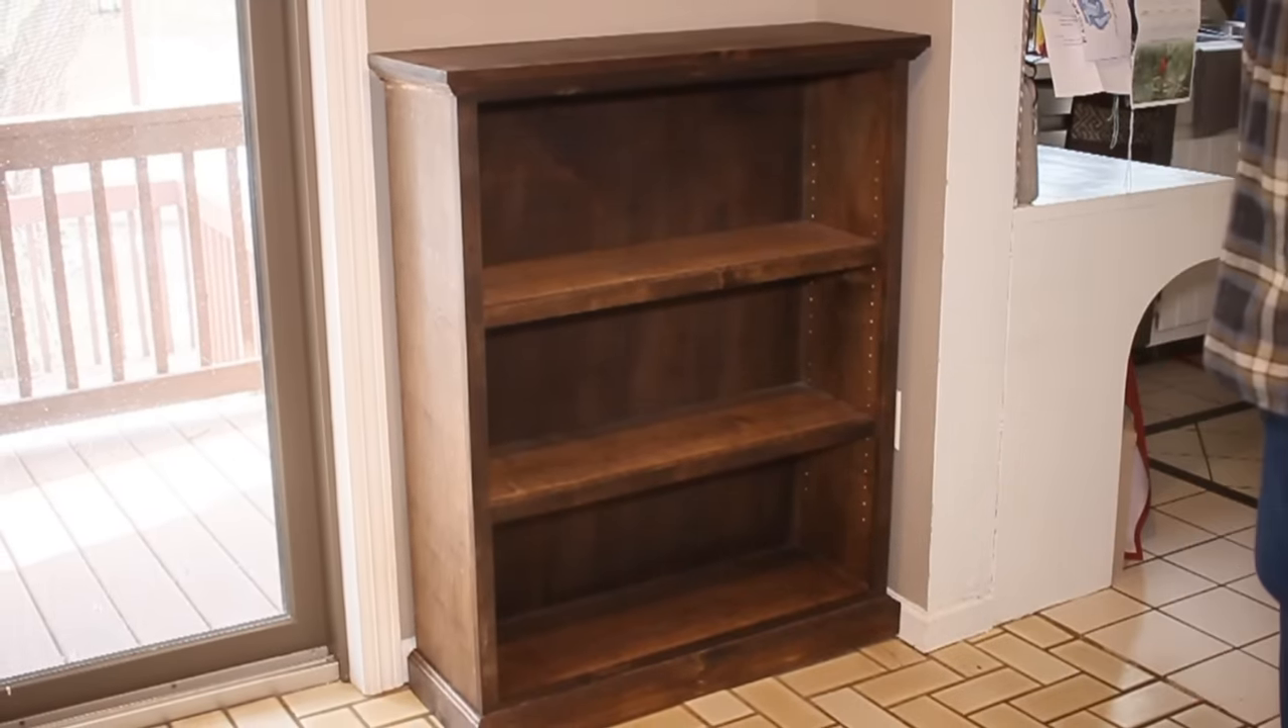I dropped in the shelves and it was done.